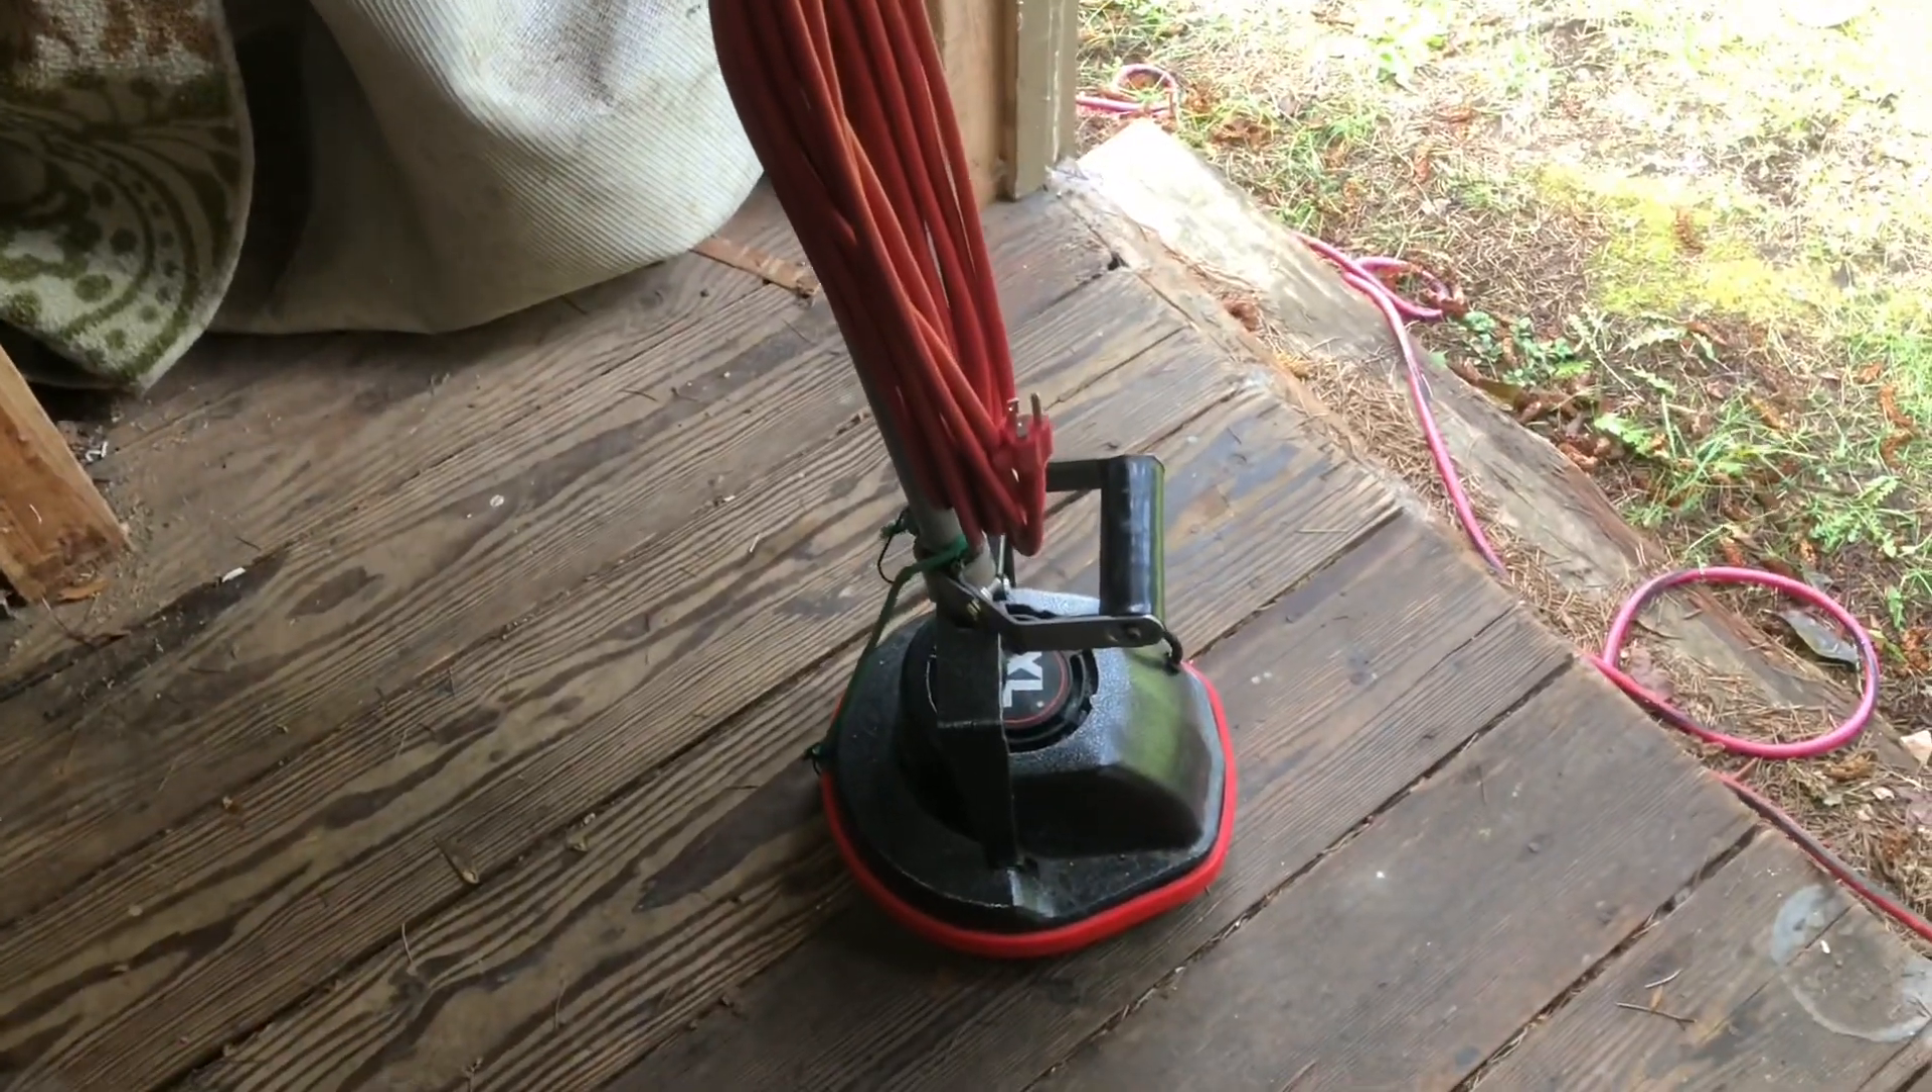Okay here we are the handle's on there.